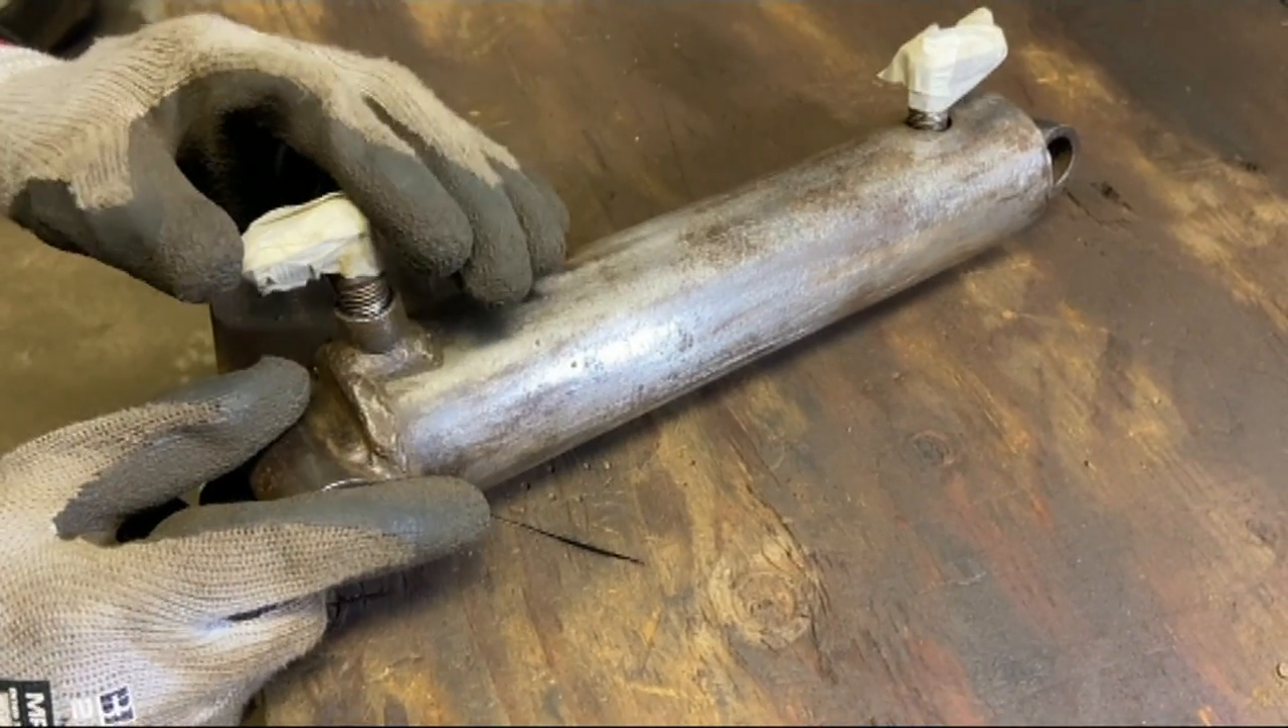As you can see we've put some masking tape over the elbows just to stop any contamination getting into the cylinder and we will be putting new elbows on here.